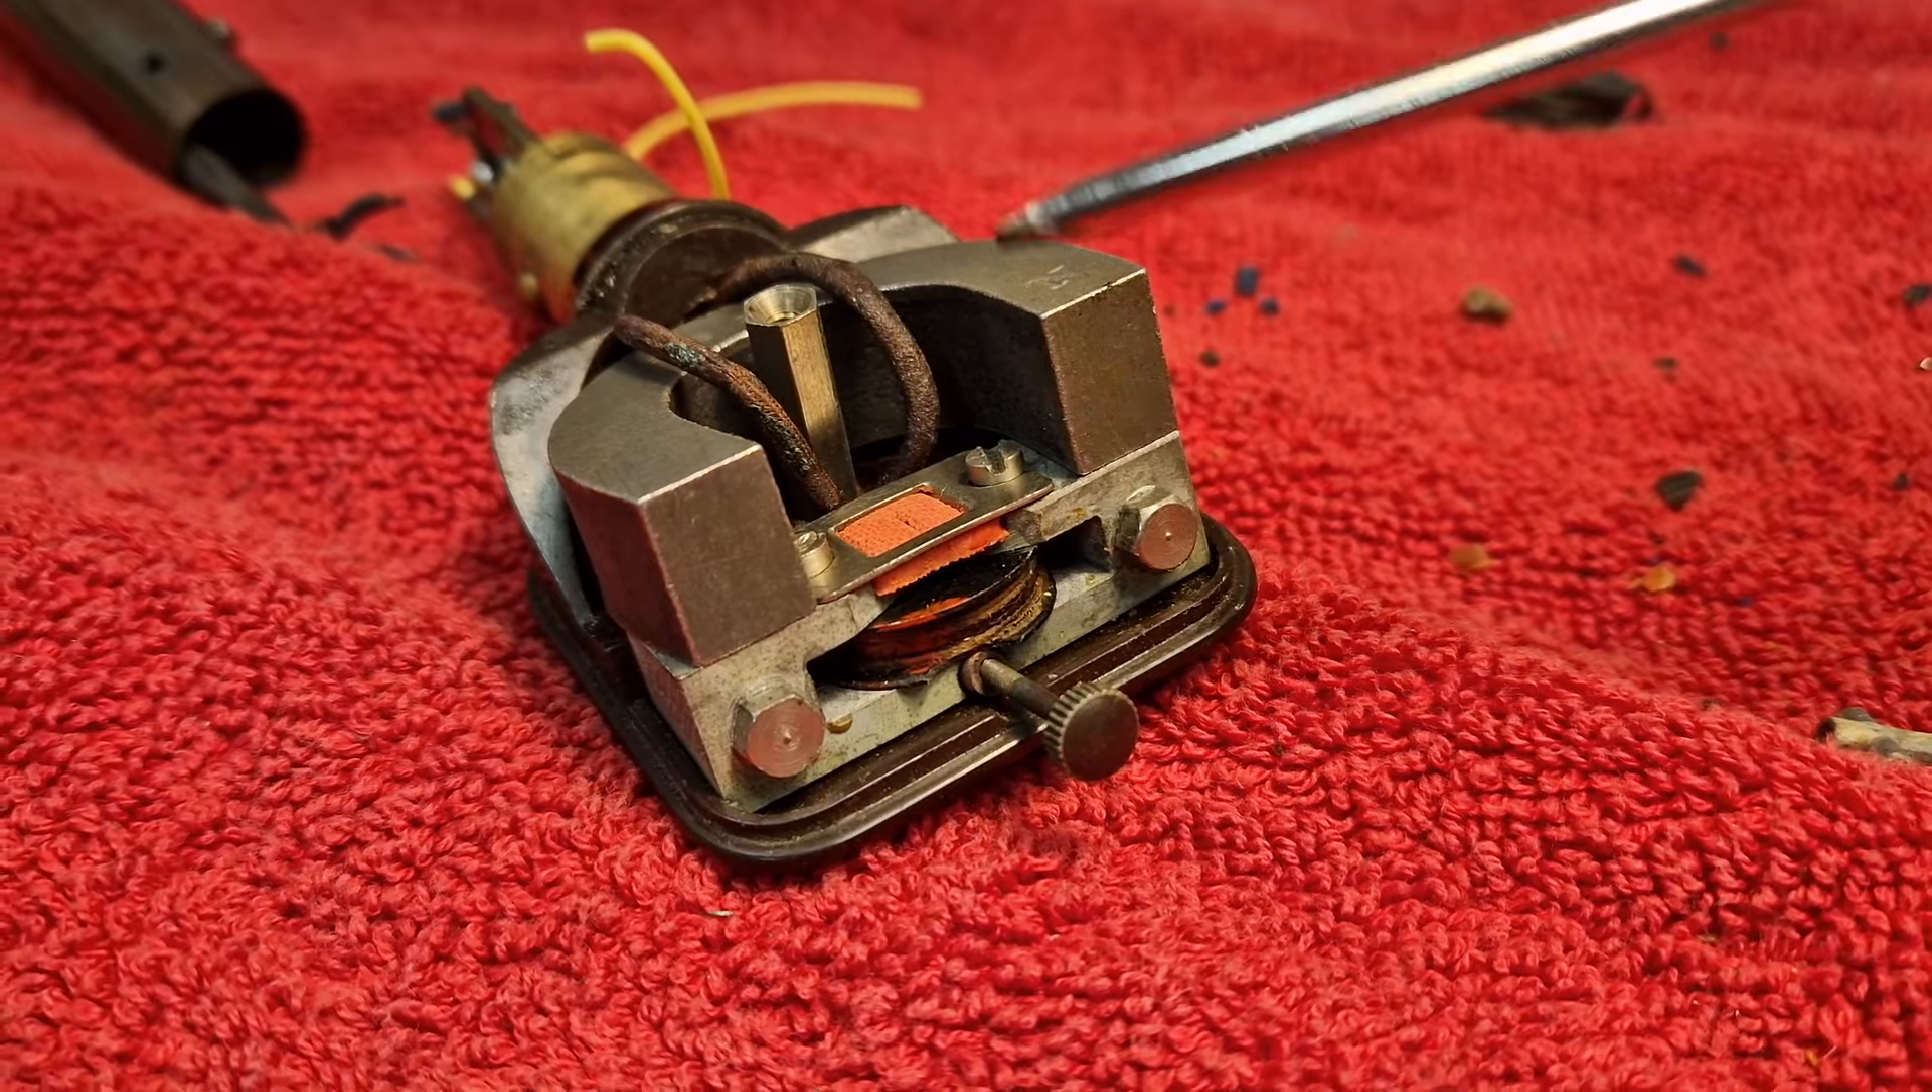The pickup's all been re-put back together. I've just got to put the lid on.